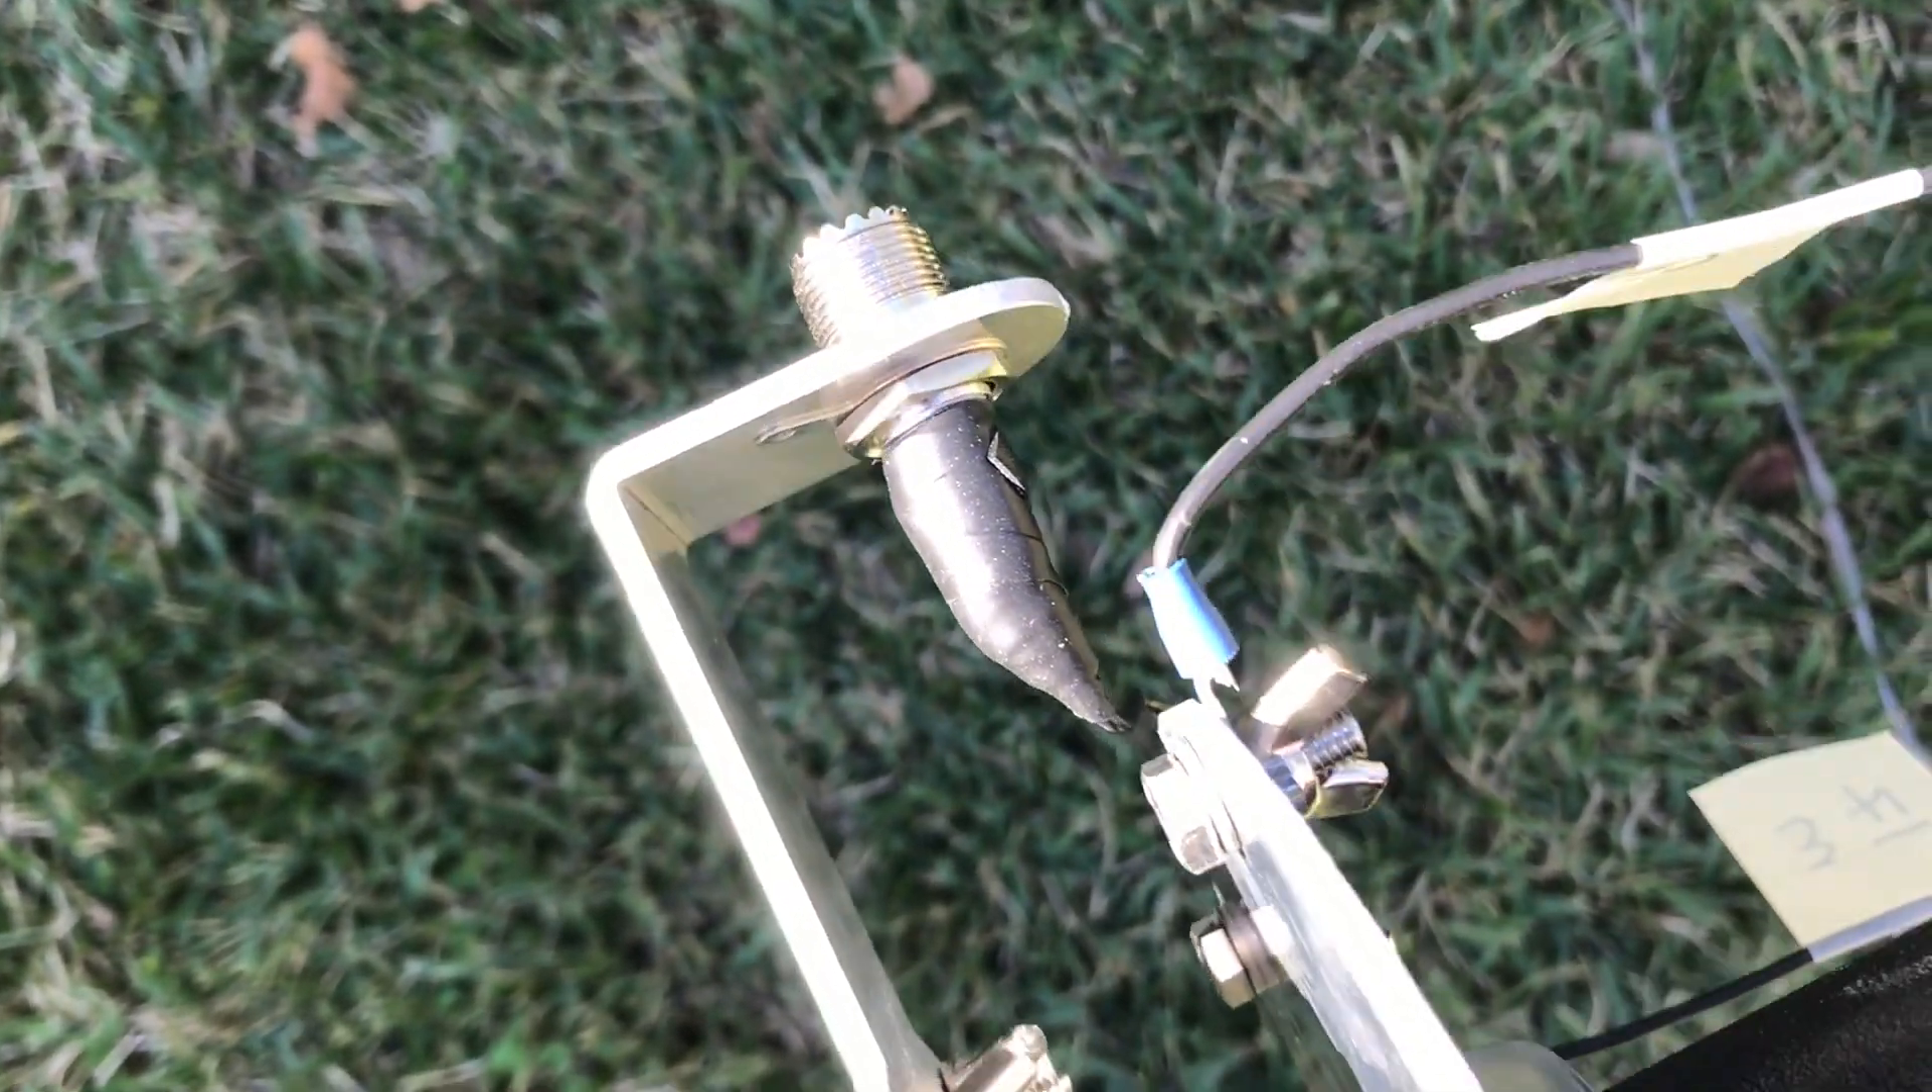I've also gone ahead and fastened the coax connector onto the driven plate there.